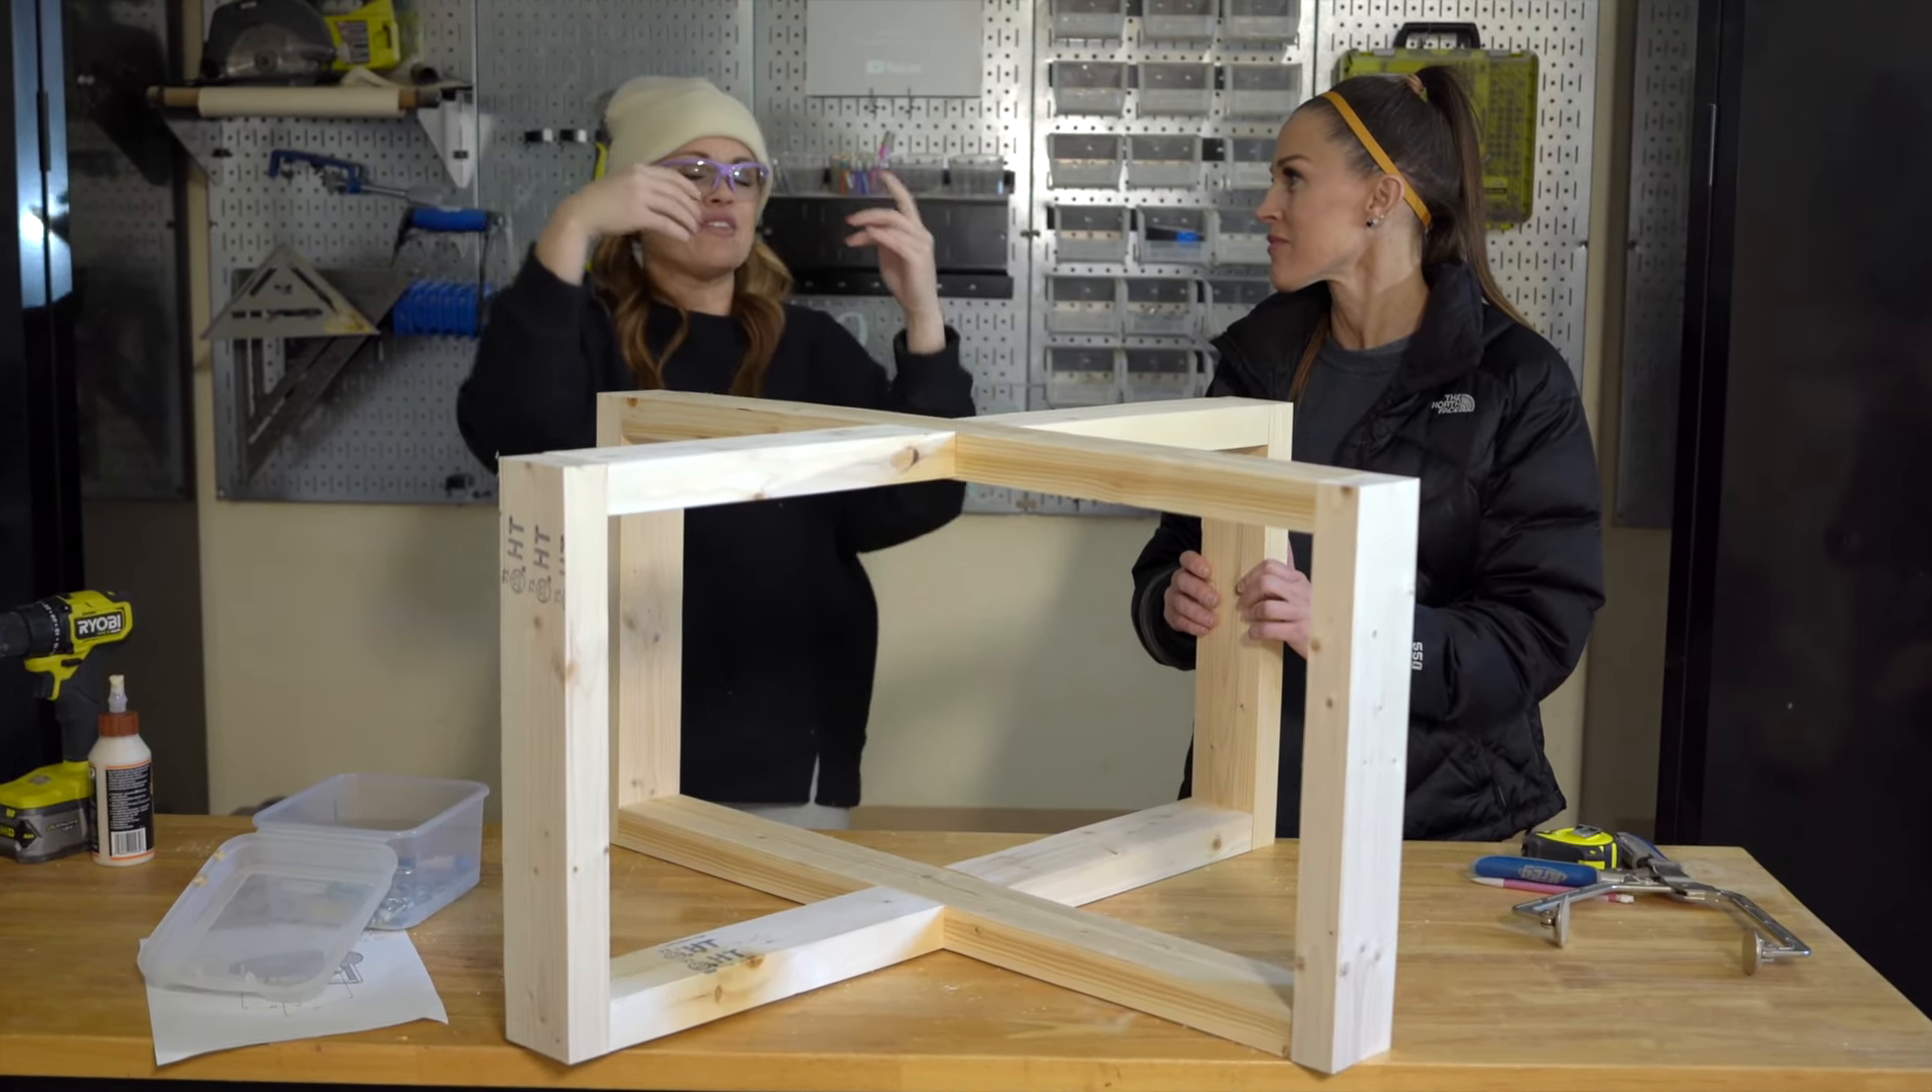Base is done.